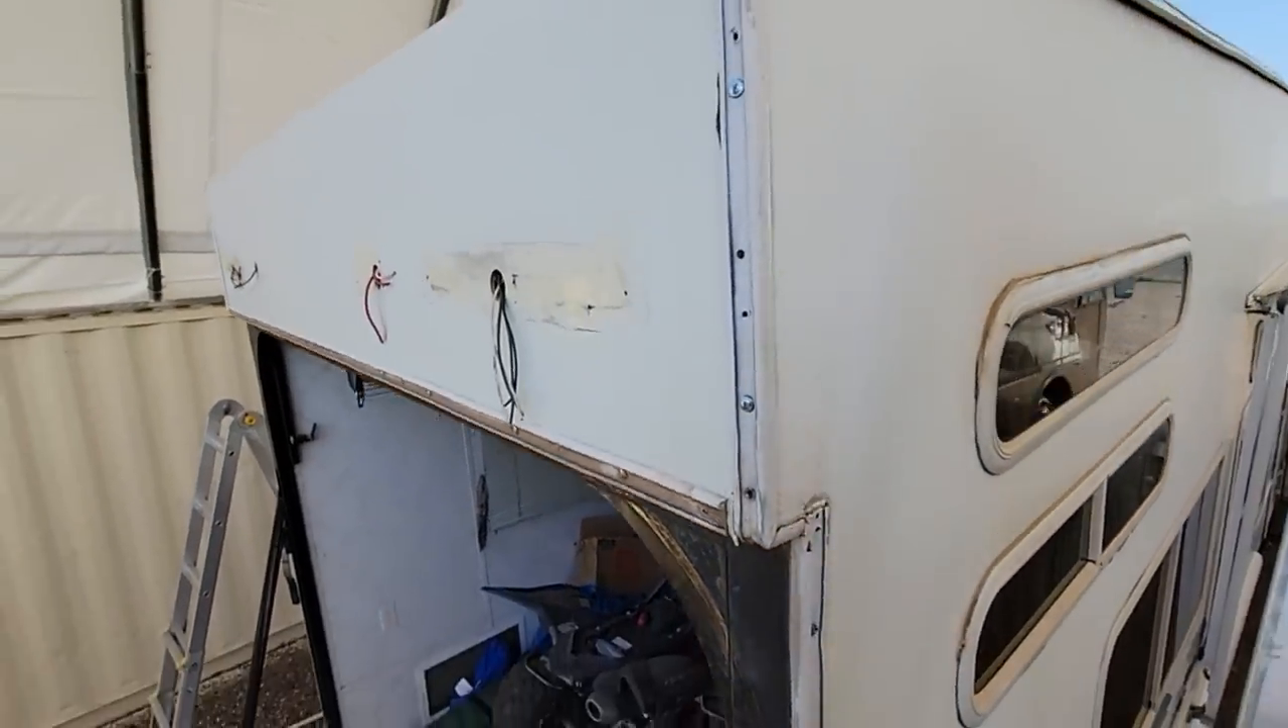But here on the outside, I have most of the molding back on. Obviously, I don't have the trim insert or the lights on.